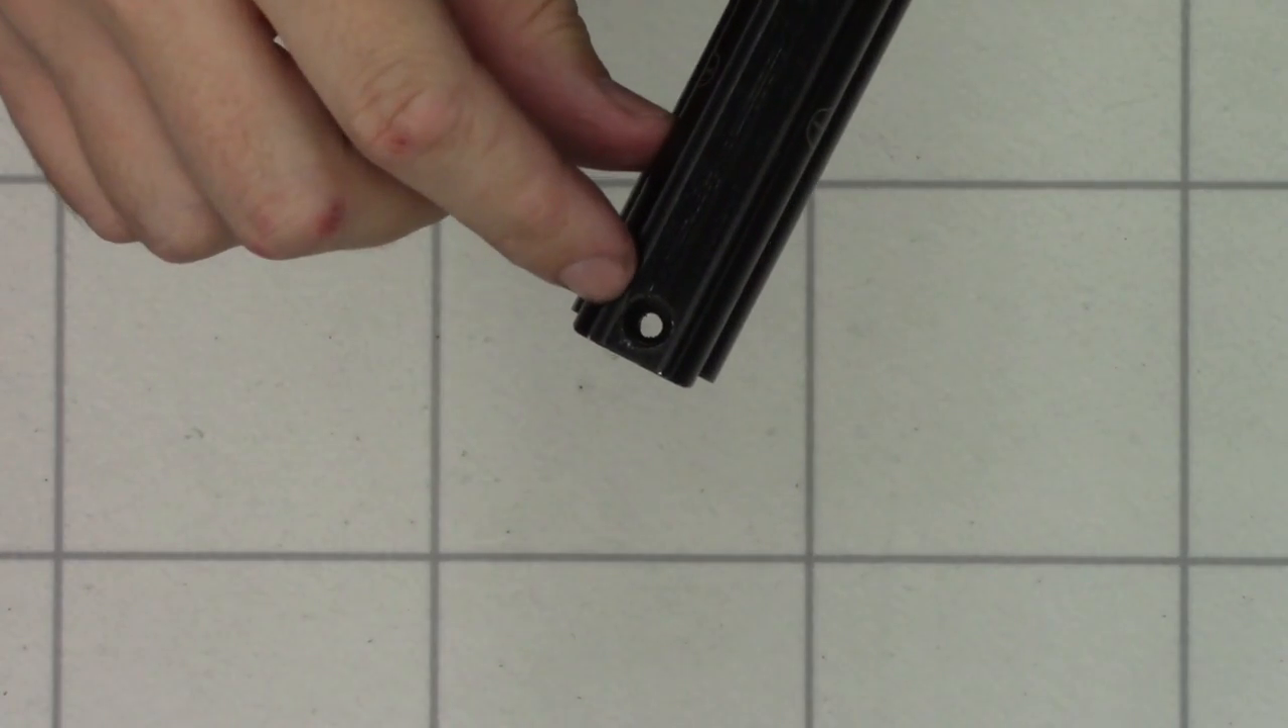There we have the screw hole in the bottom there exposed.